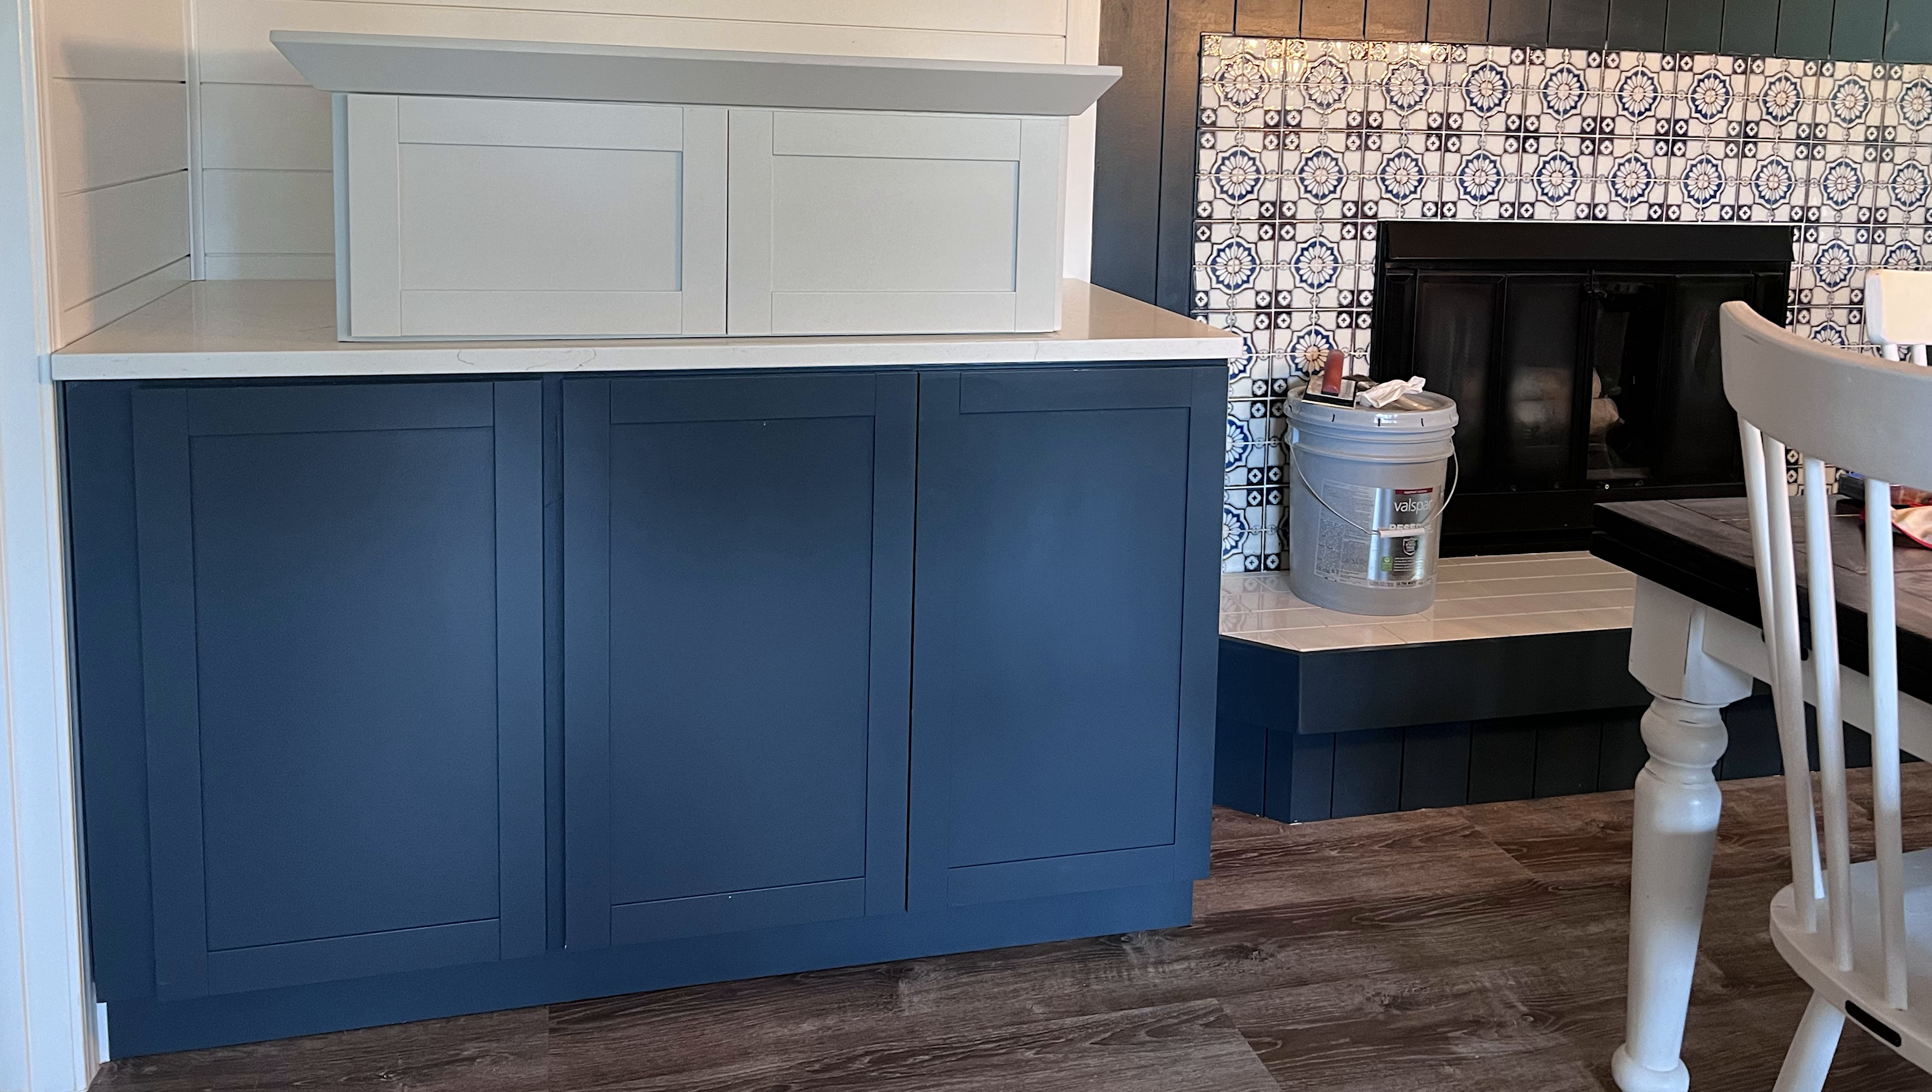There's the final product with all three doors on. And there's the final product in its home.